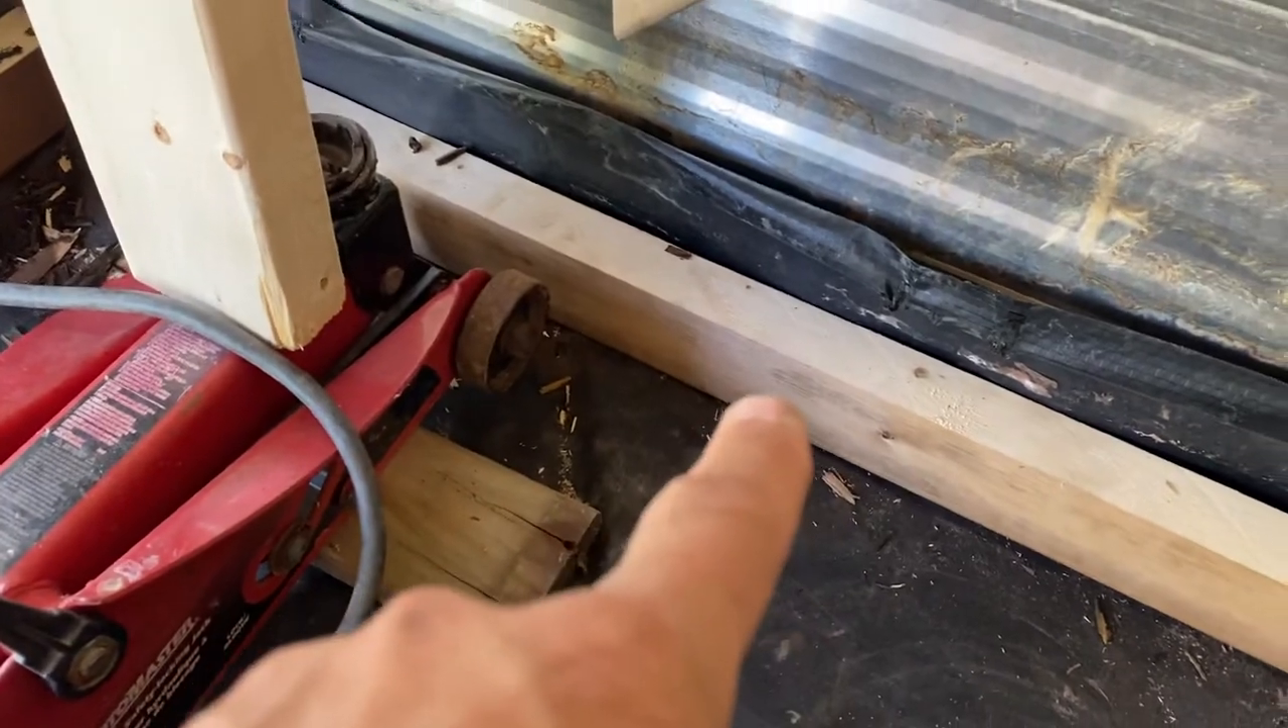So there we go there's the new bottom sill in right here.